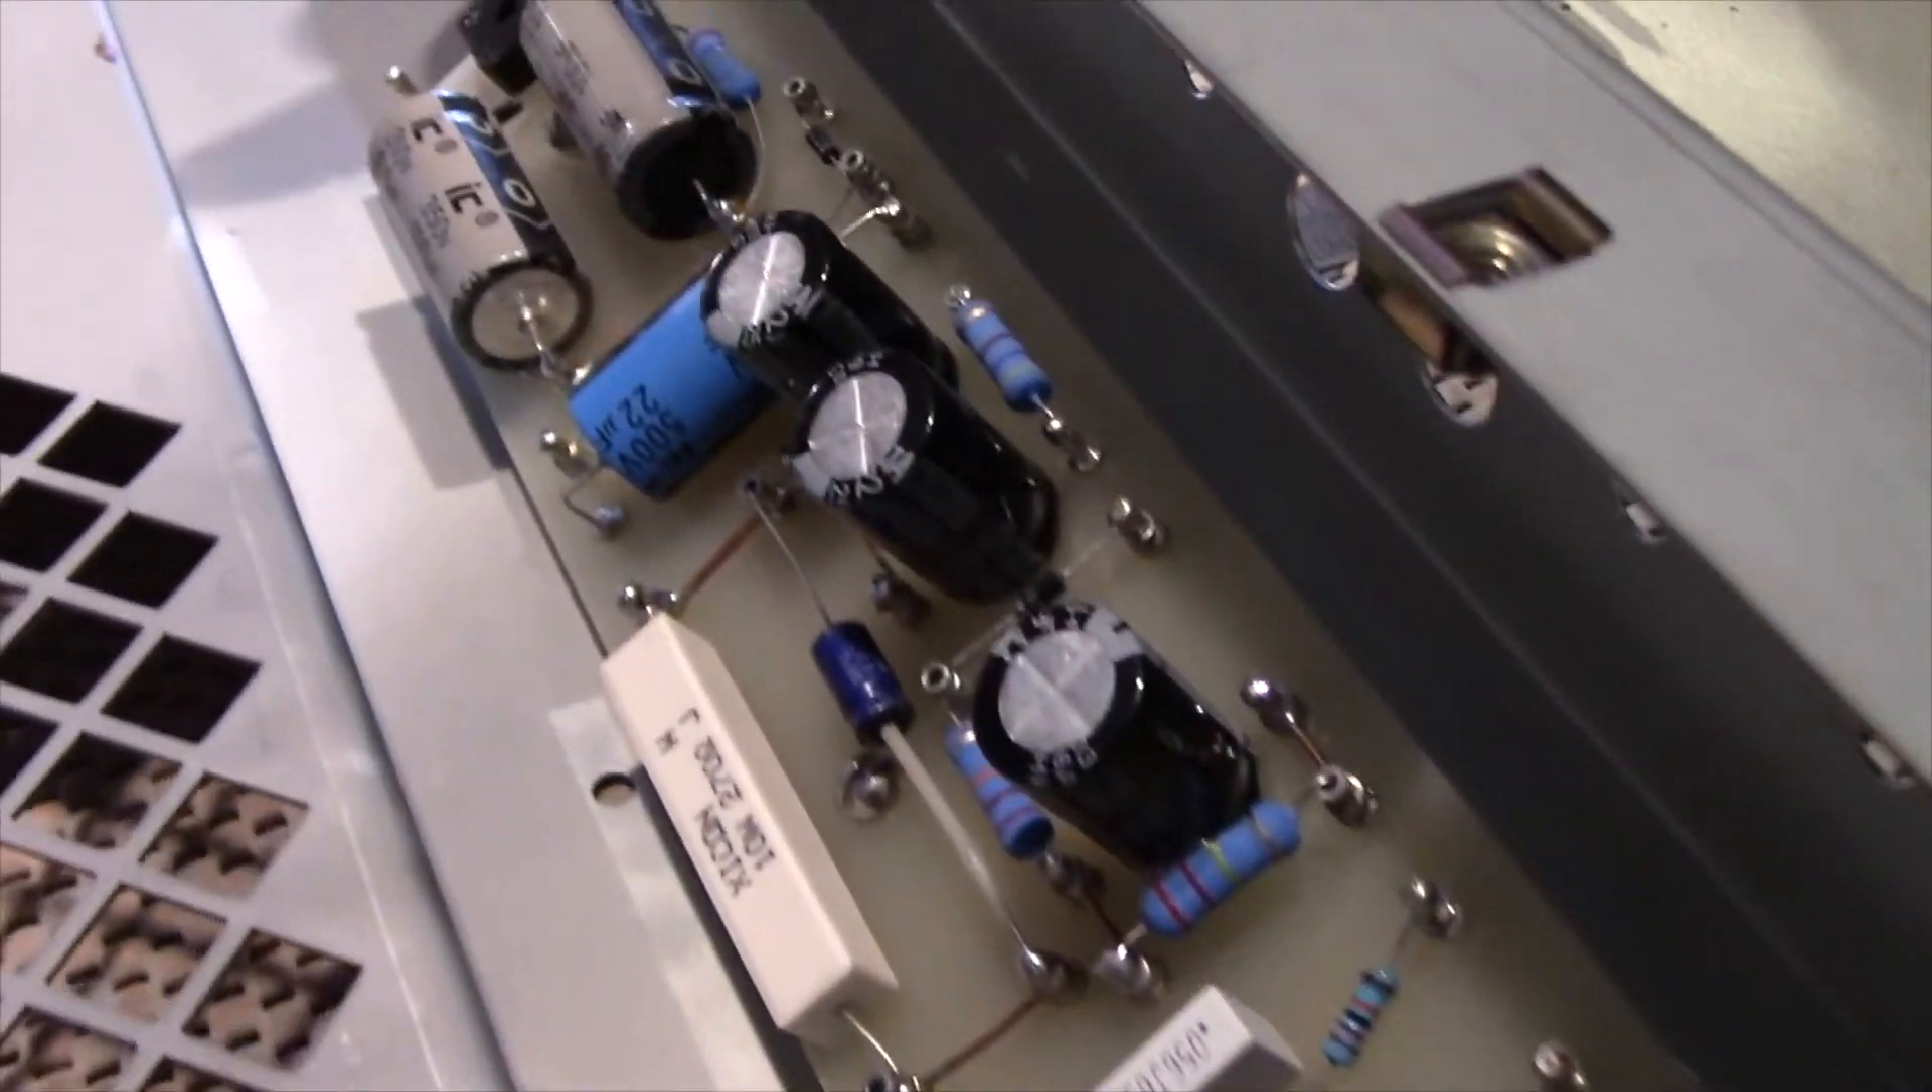Craig got busy throughout the week getting the components mounted and soldered into place. Just look at the beautiful end result of his hard work.